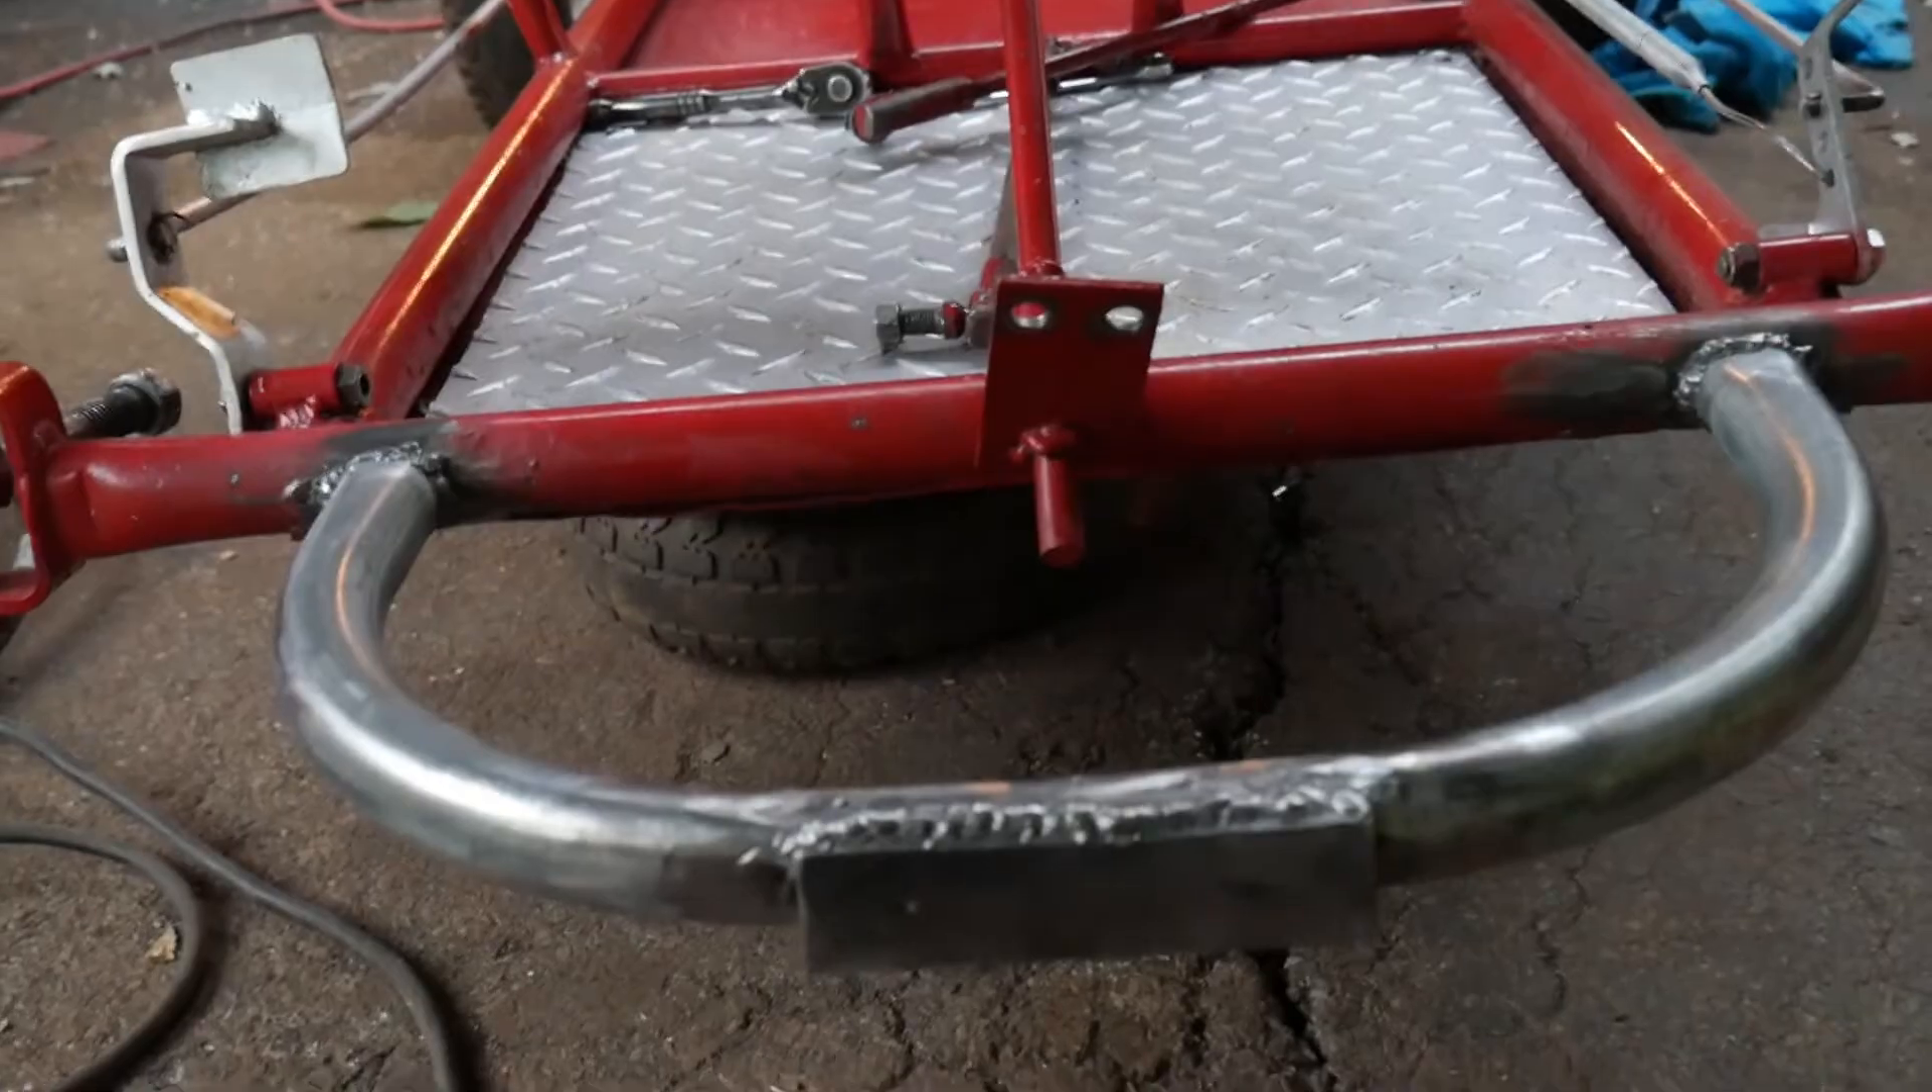Well guys, I think I'm almost done with the bumper. I've put some weld over here.